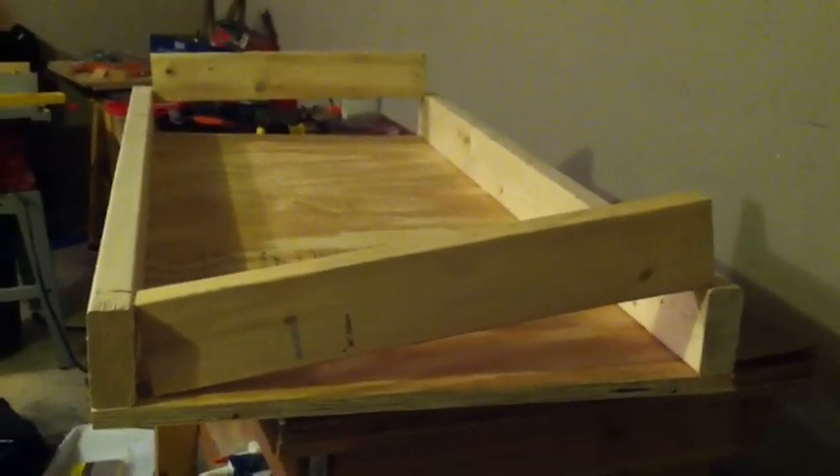Now my cross piece is just a hair too big.